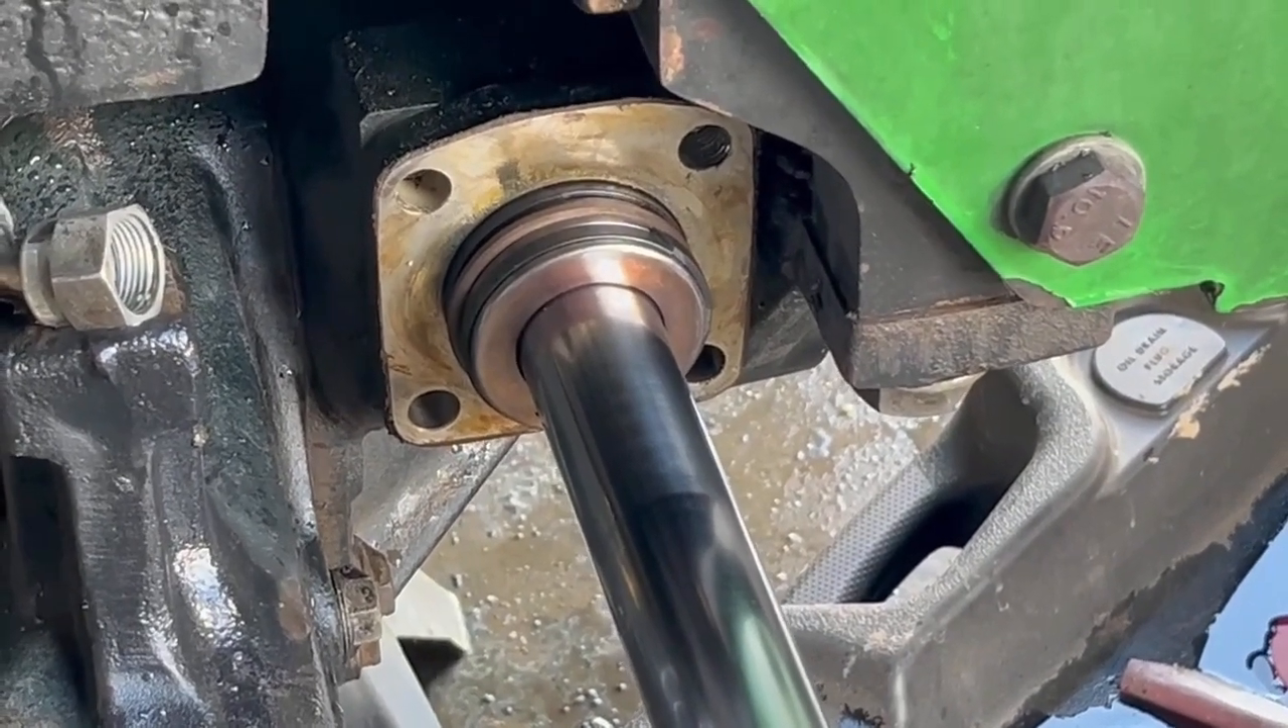All right, here I got my seals all installed on this end. I put the rod back into the cylinder.